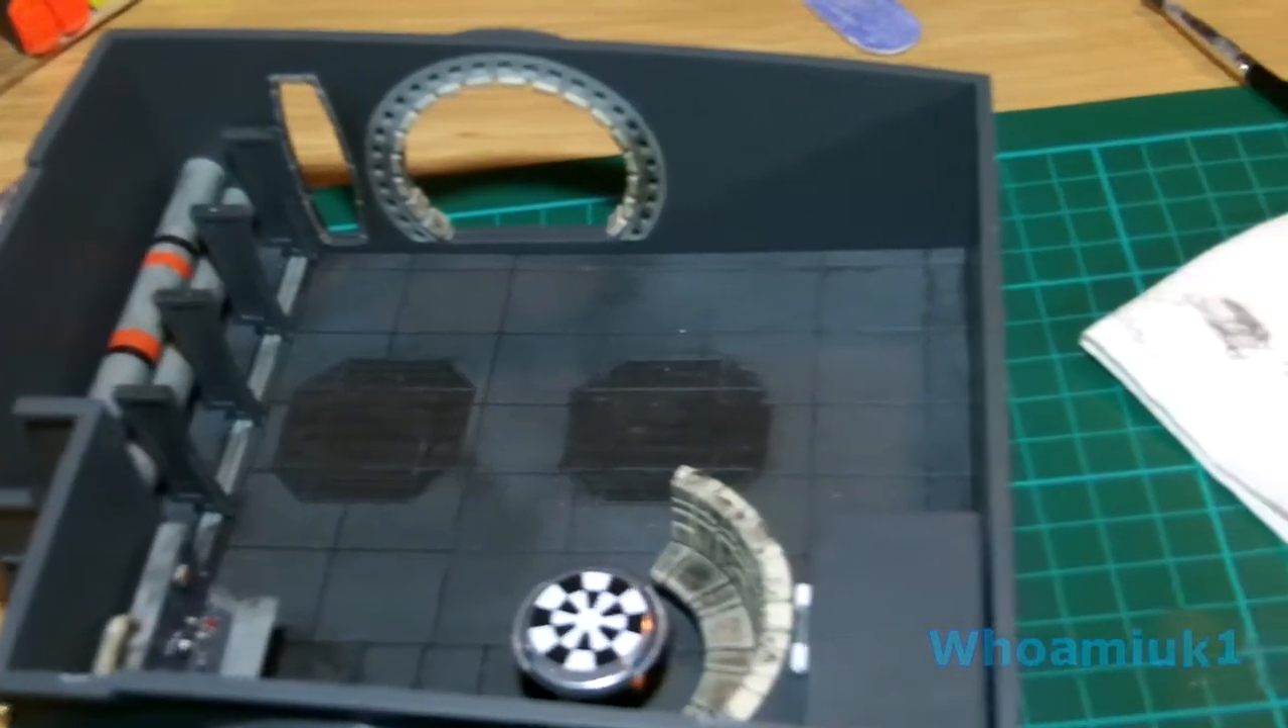So there we have the back wall now in place.